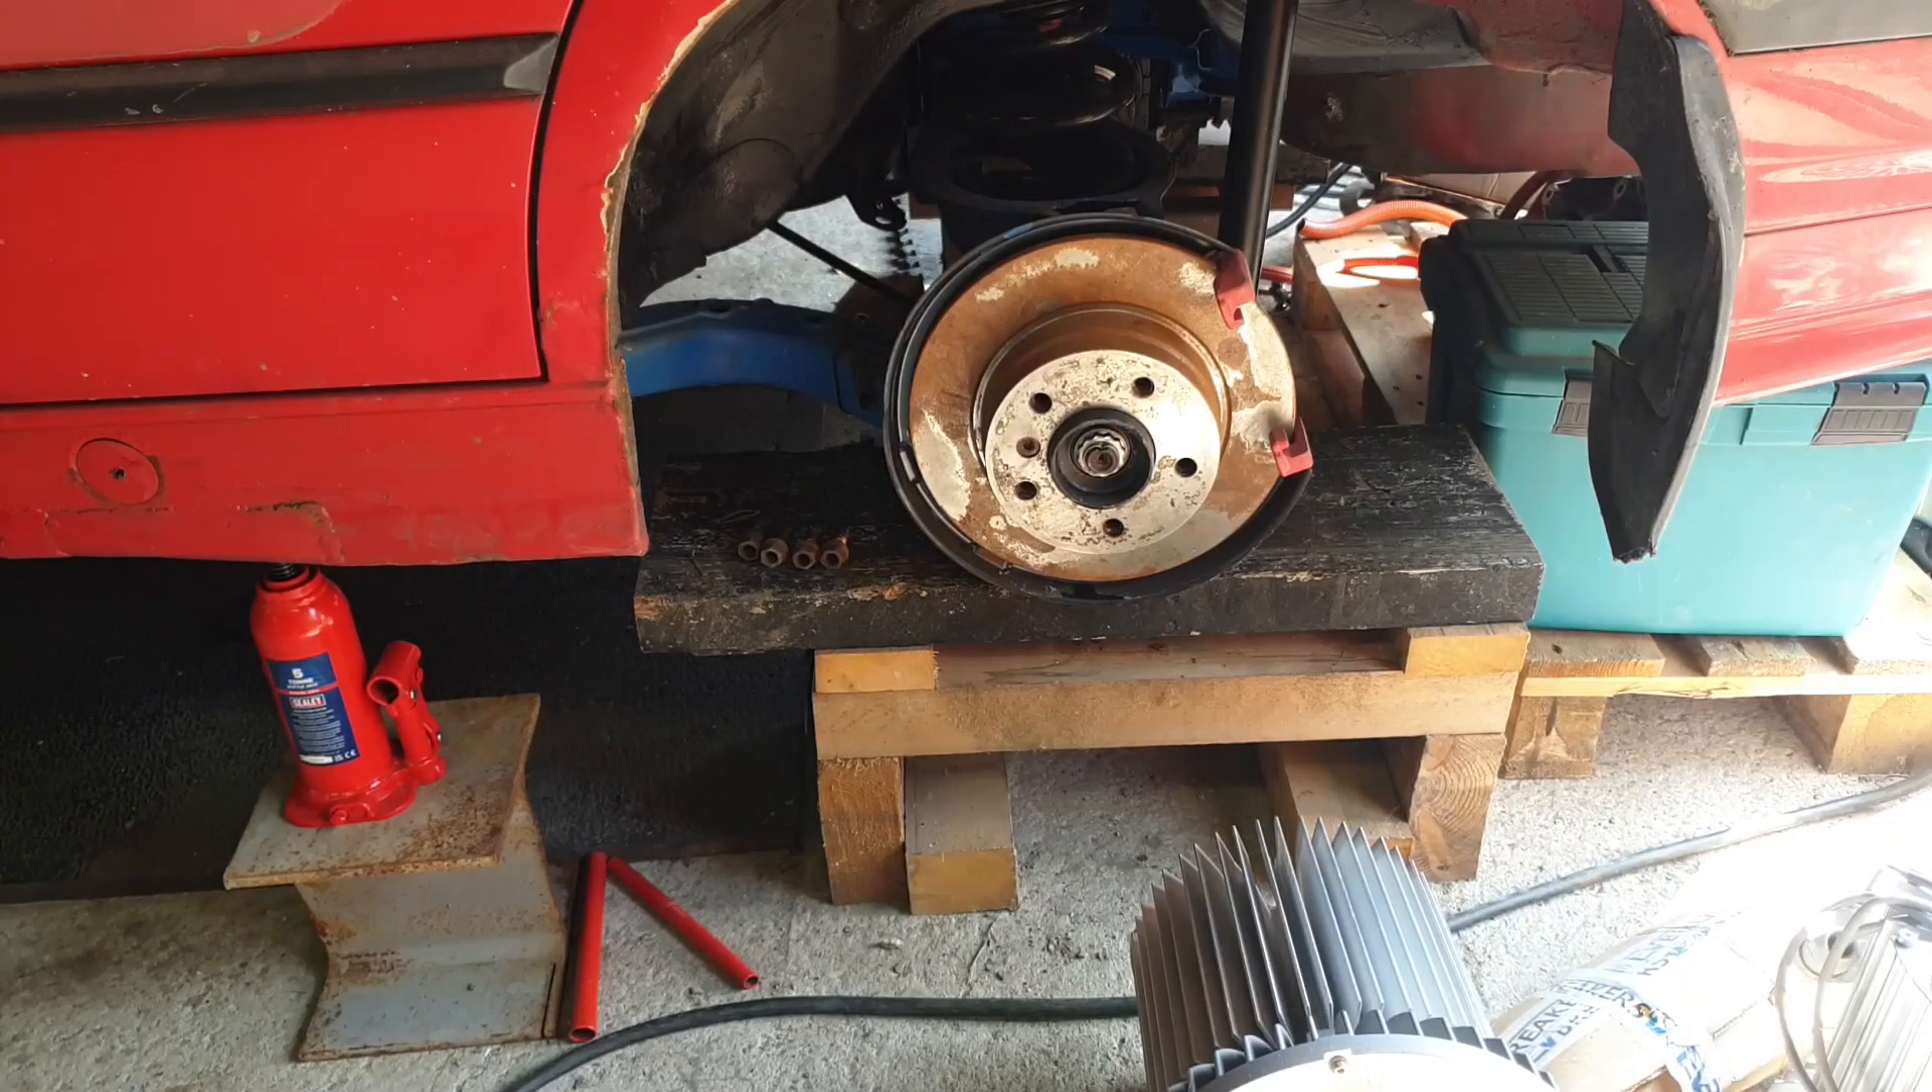While i have the discs and the caliper brackets on here we do not have the calipers or any of the brake lines.